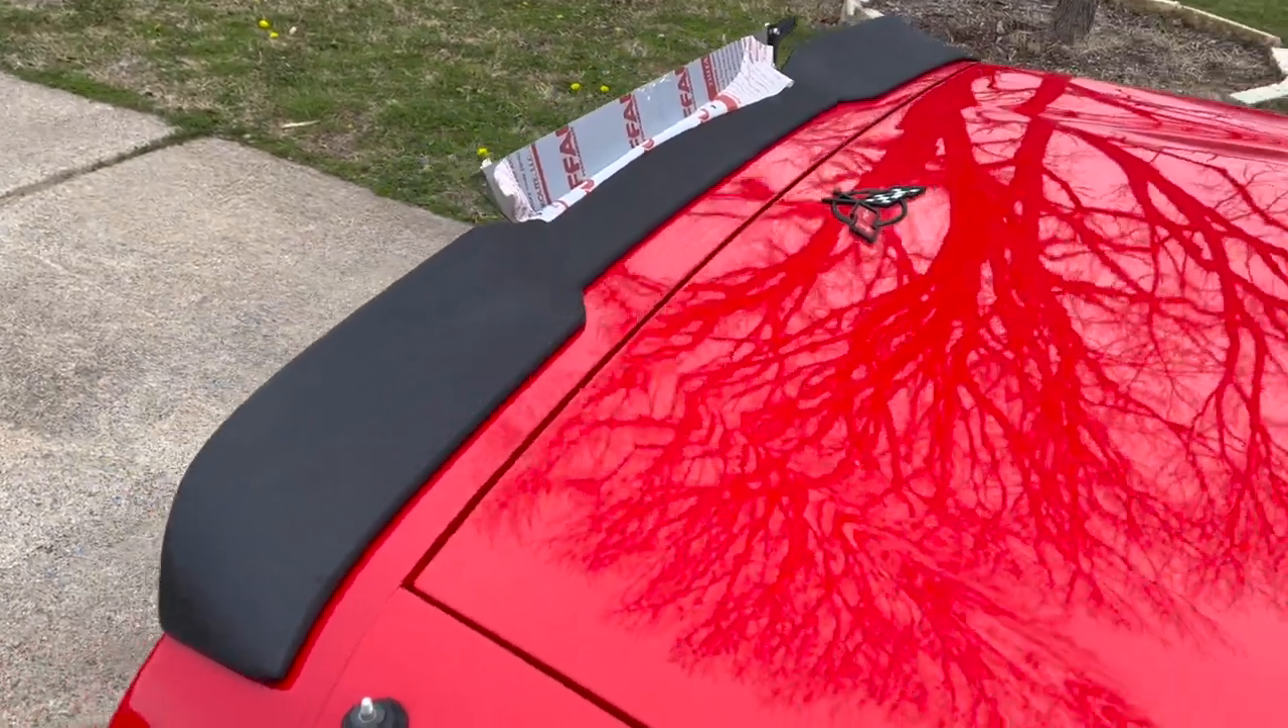The spoiler part is on and now I've got to work on the rest of this Wickerbill kit.